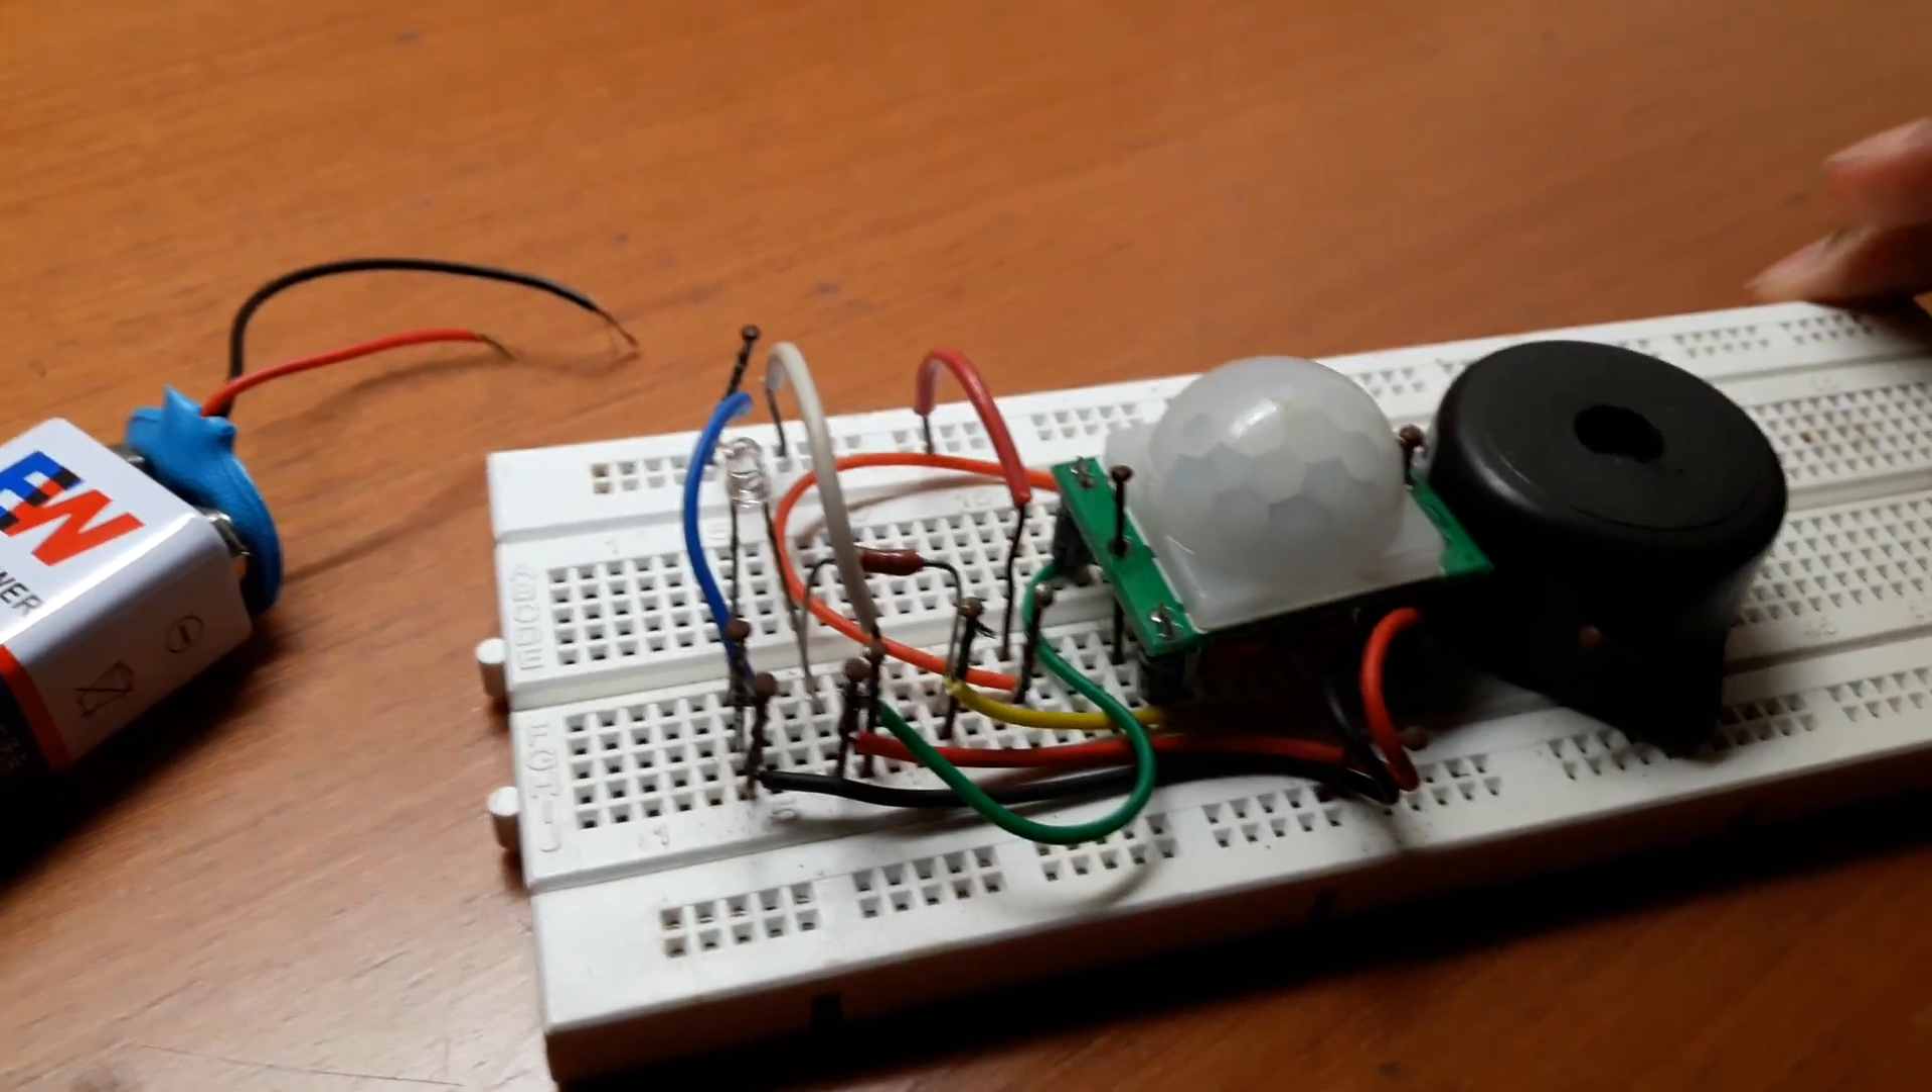So now I've already connected the circuit I have to connect the battery.